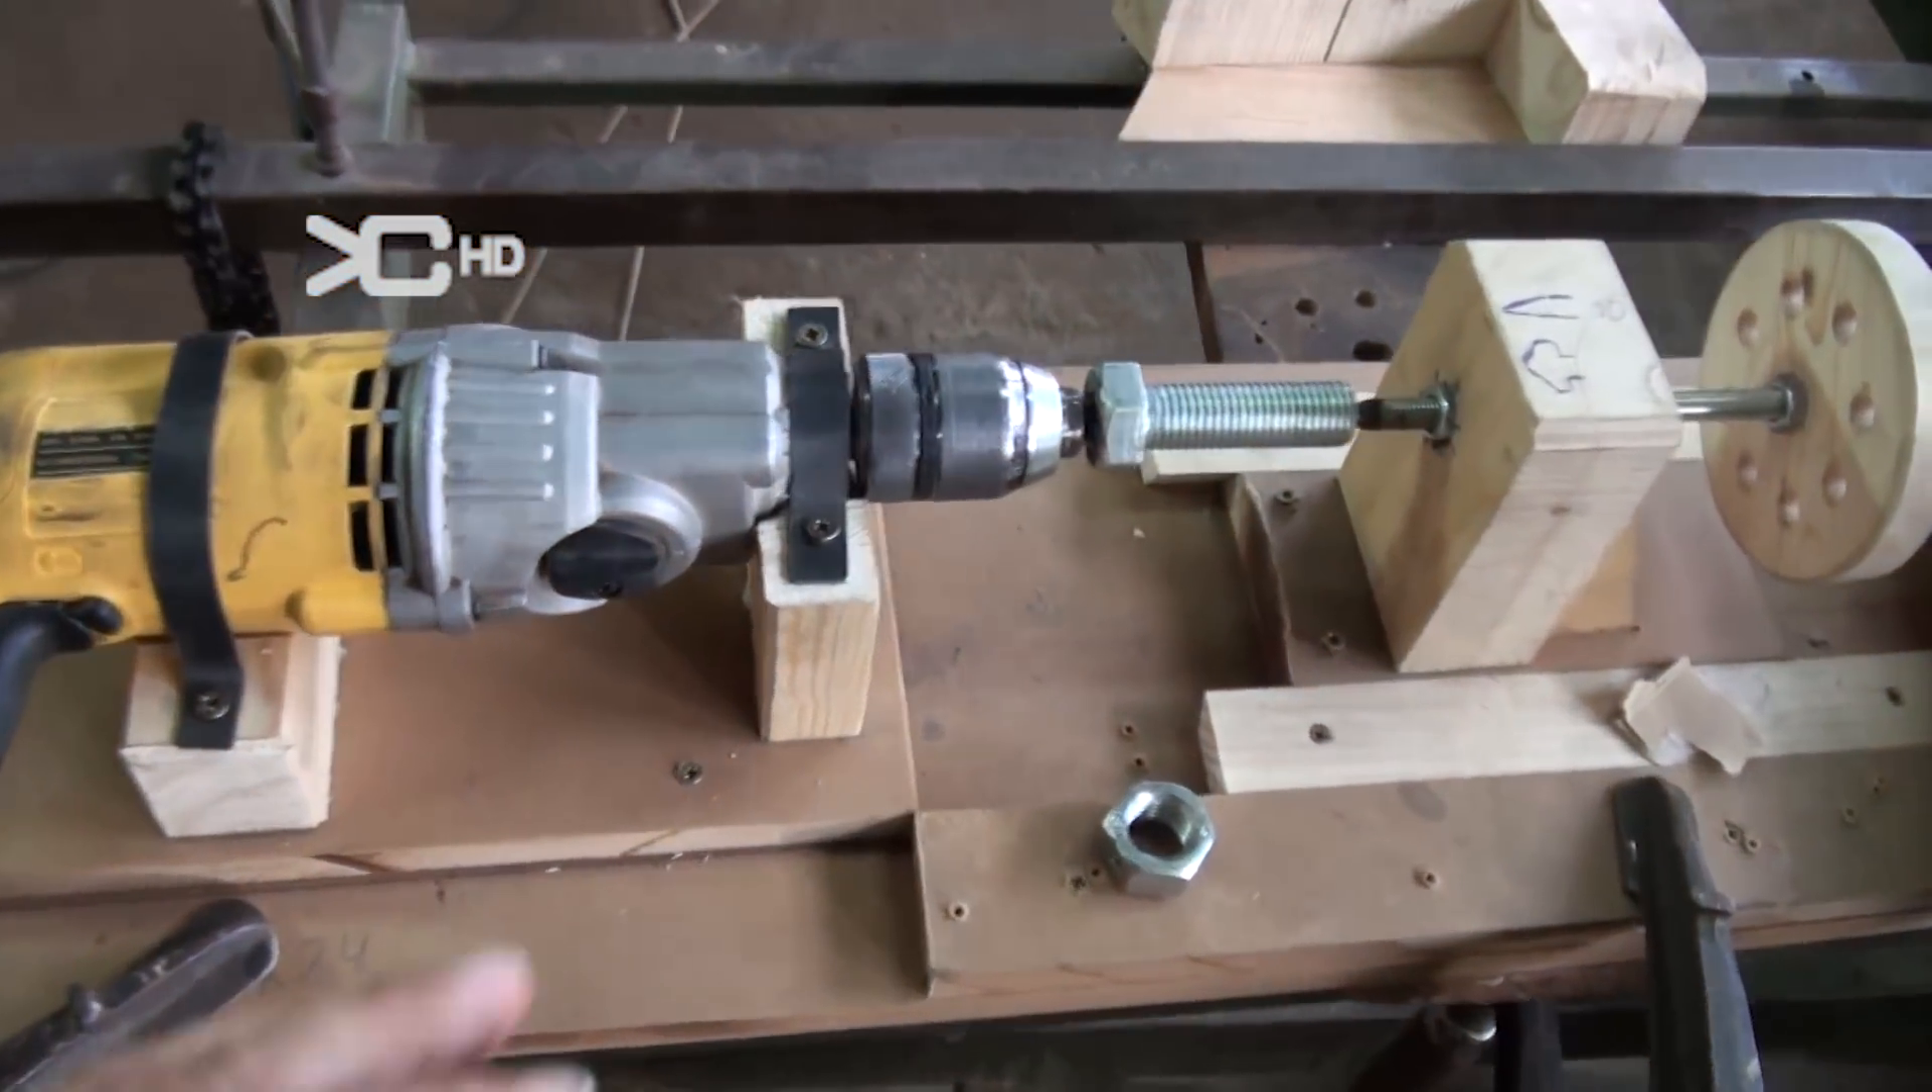Ya tenemos el tornillo sujeto en nuestro torno casero.